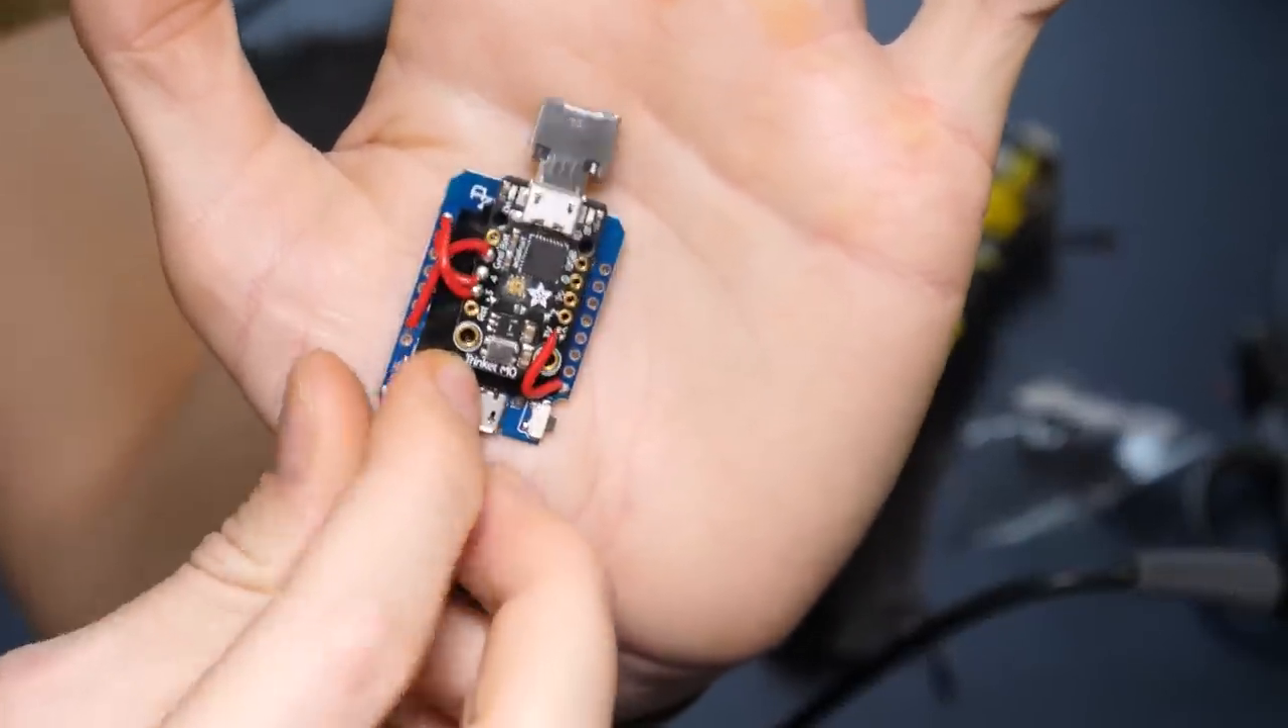When I was done, I put one of these micro to full size USB connections in the micro USB port.